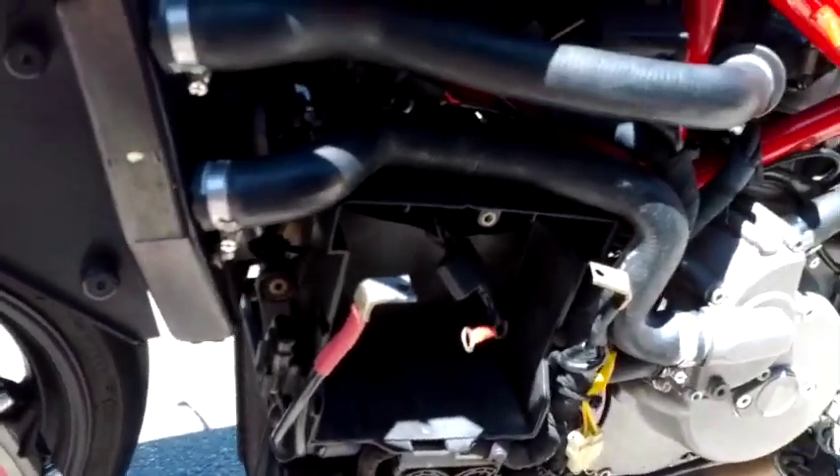In a nutshell as you can see I don't have I have this battery out right now.